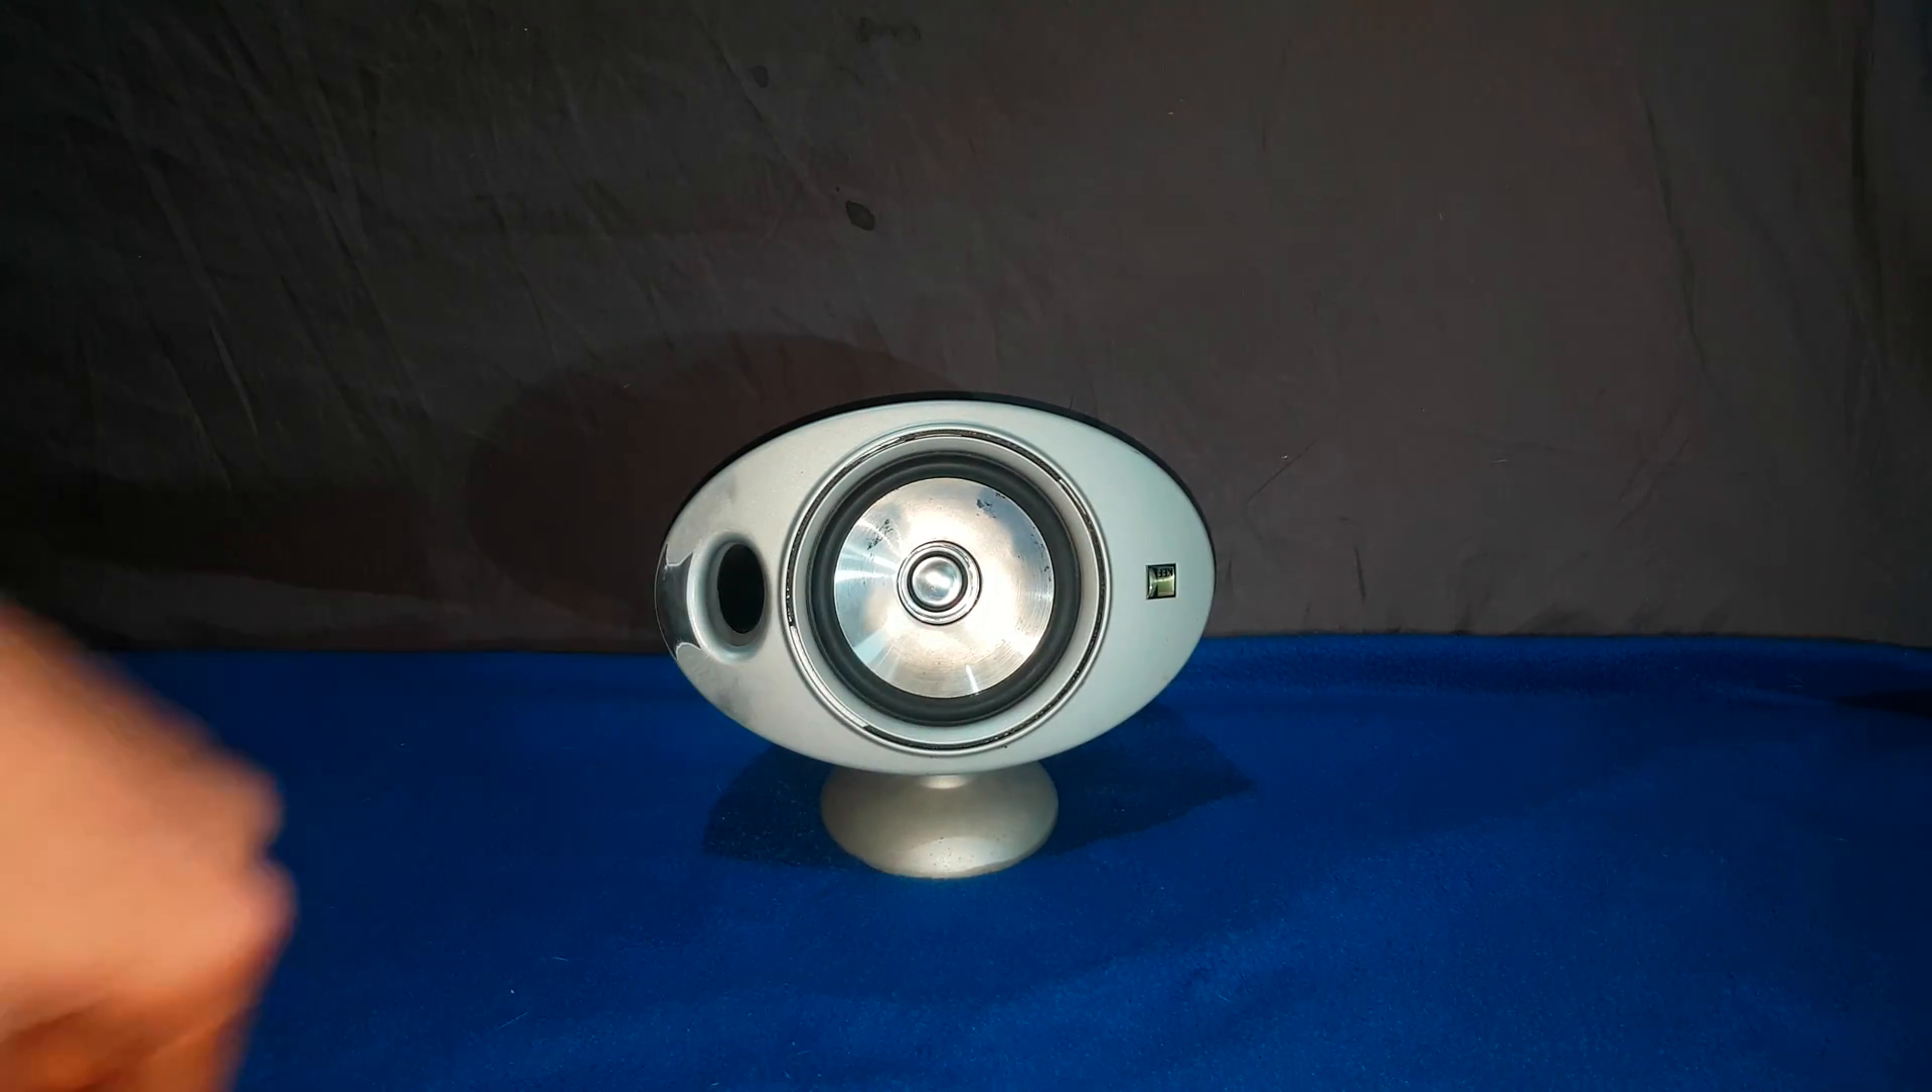I've left the cover off. For now.